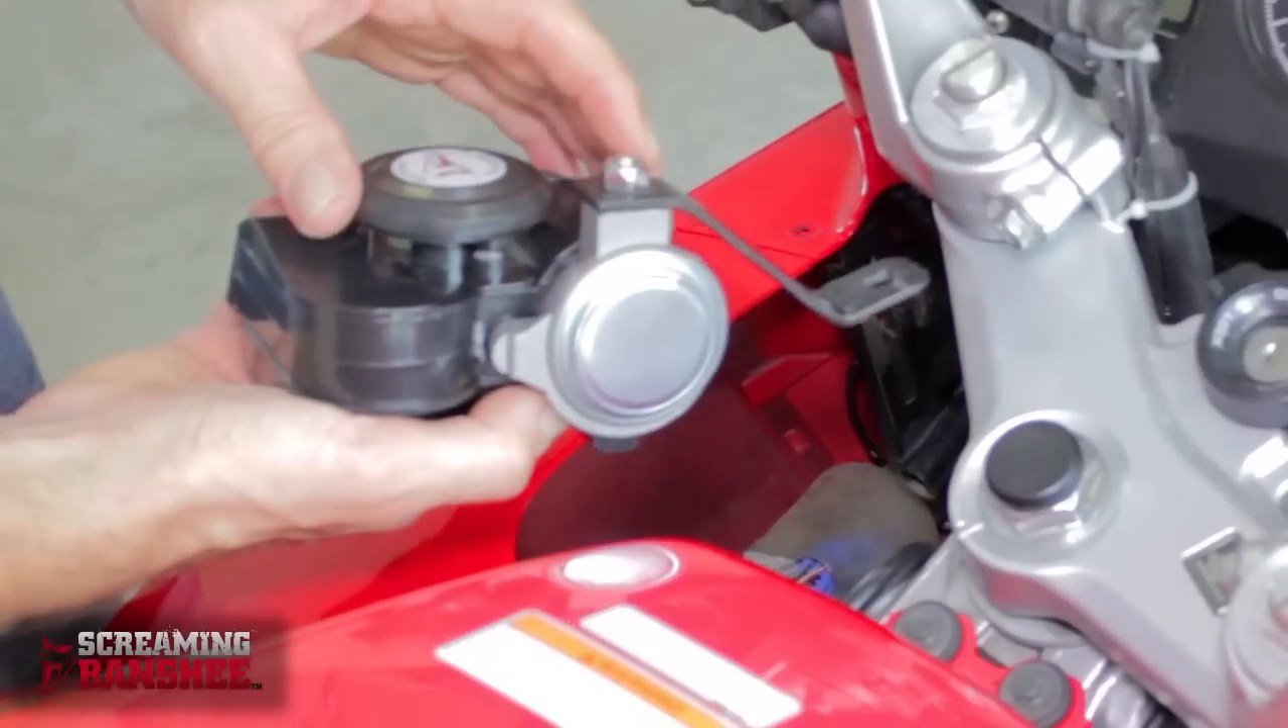So for this installation I've taken one of our brackets and I've bent it slightly so it can sit in here. So here's the horn attached to the modified bracket.